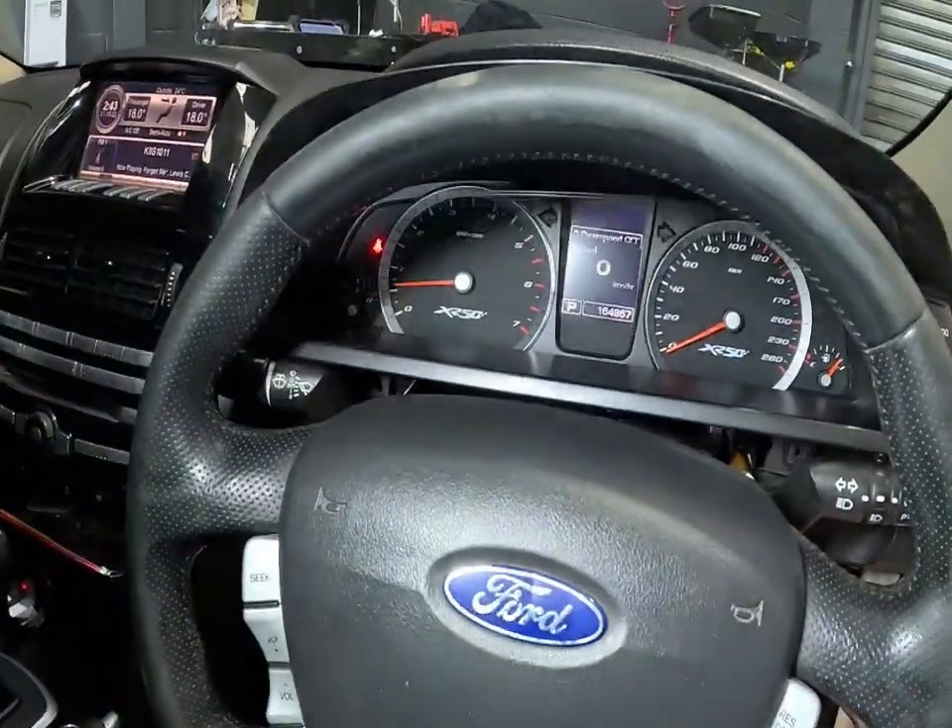Okay, so cluster's back in, car's all started.